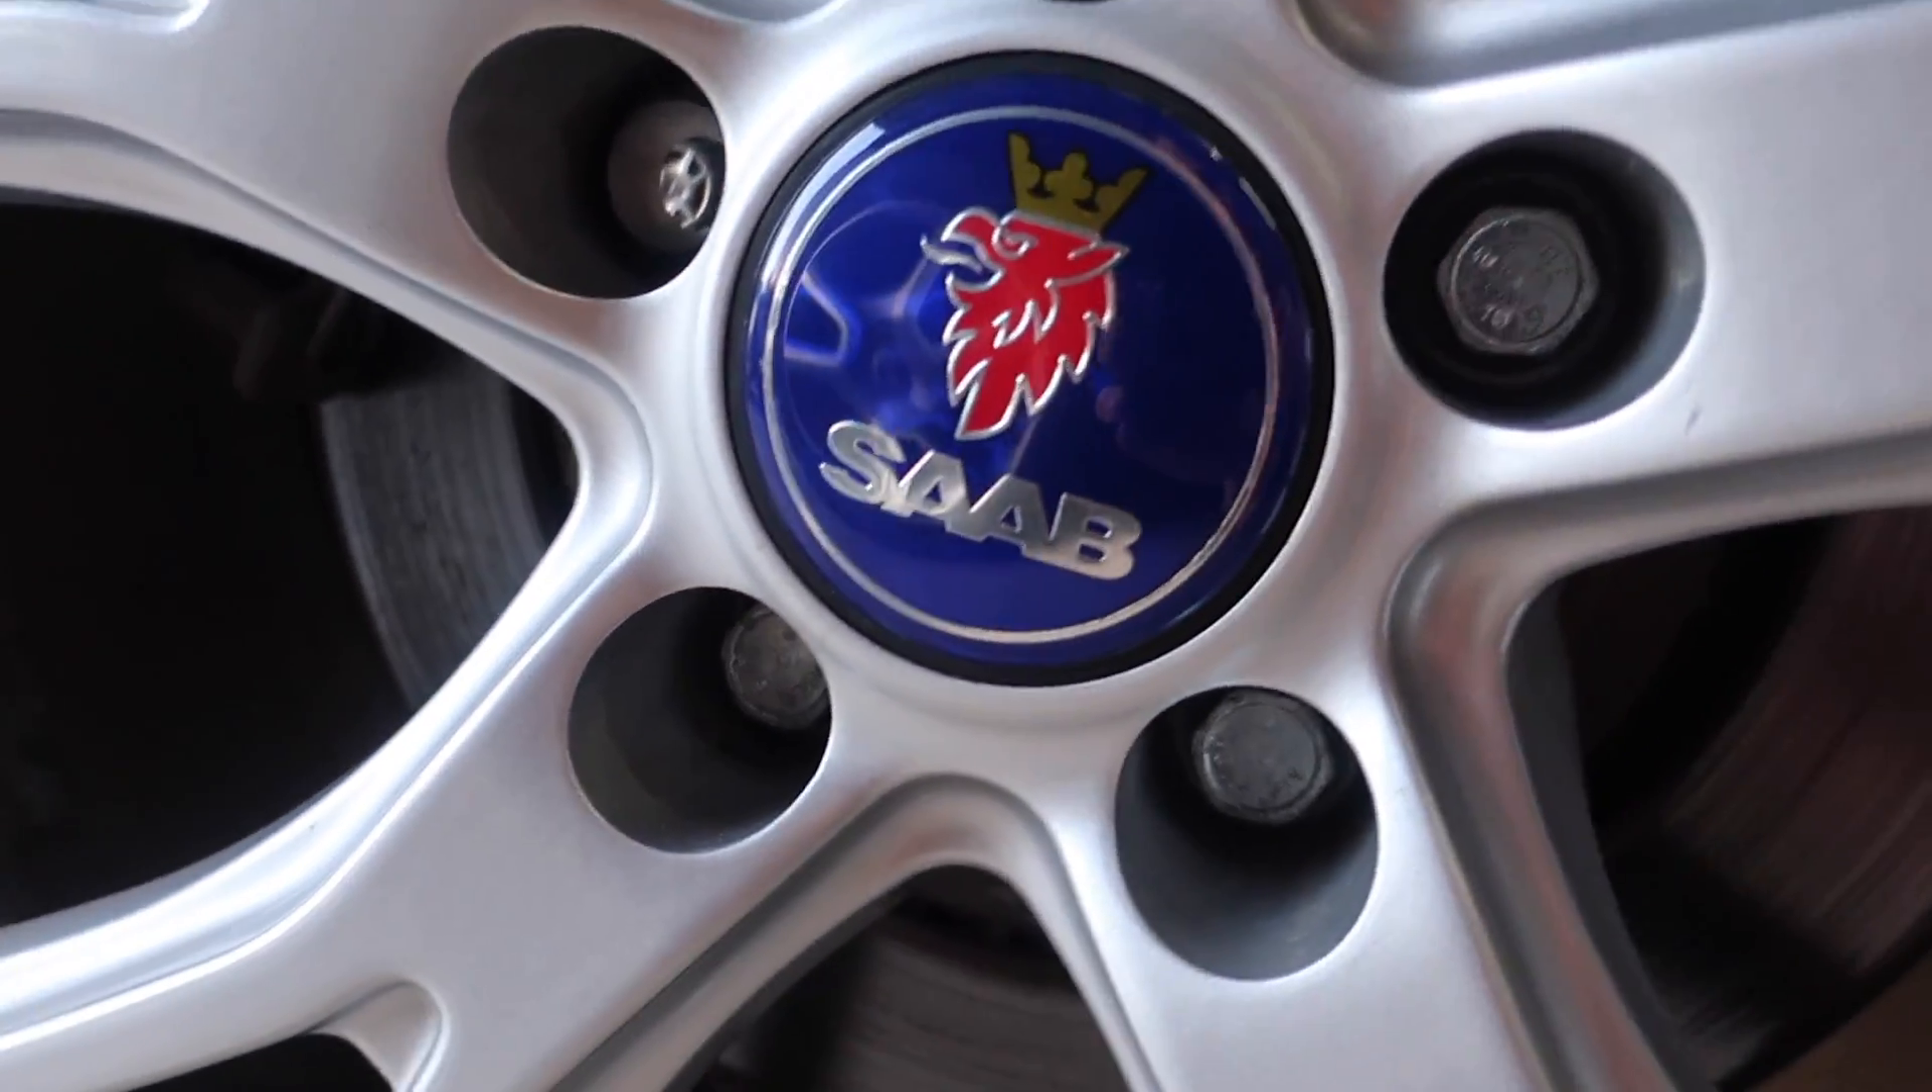These center caps fit just about perfectly.